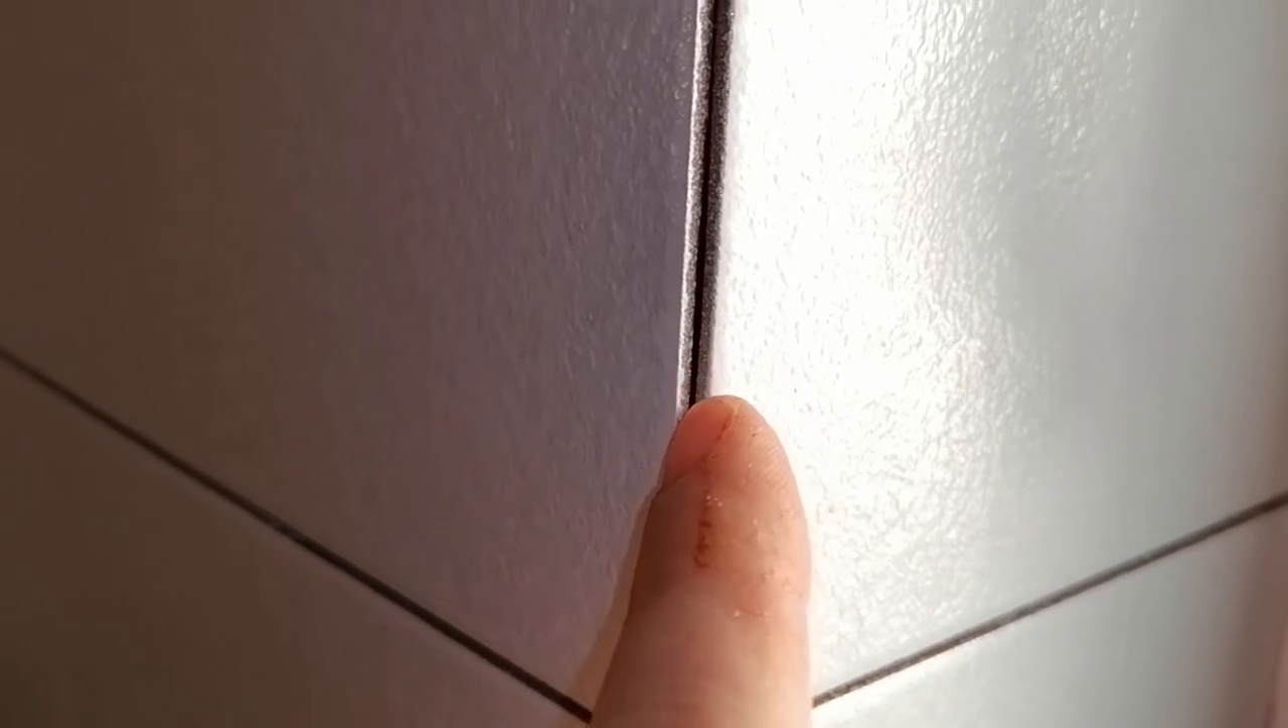There's just a little bit of space remaining between the tiles.